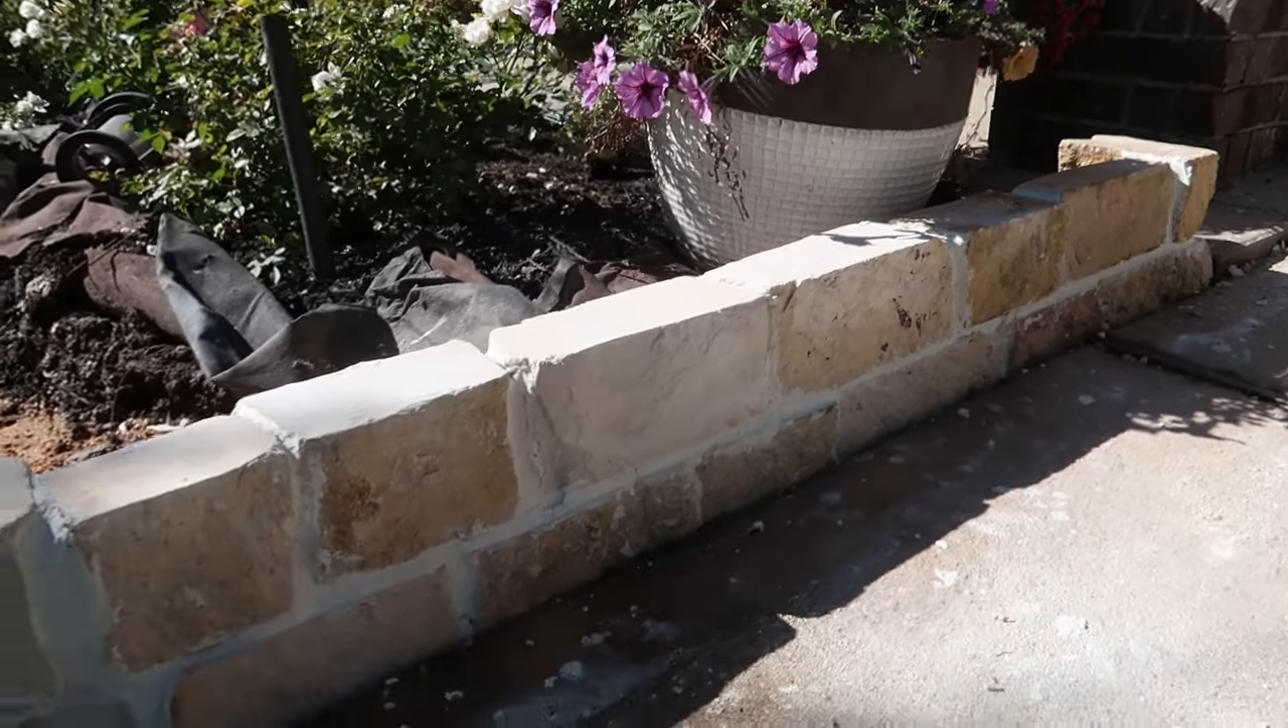Having to raise it up and add stones instead of leaving it on the floor, this garden bed looks like a whole new thing.